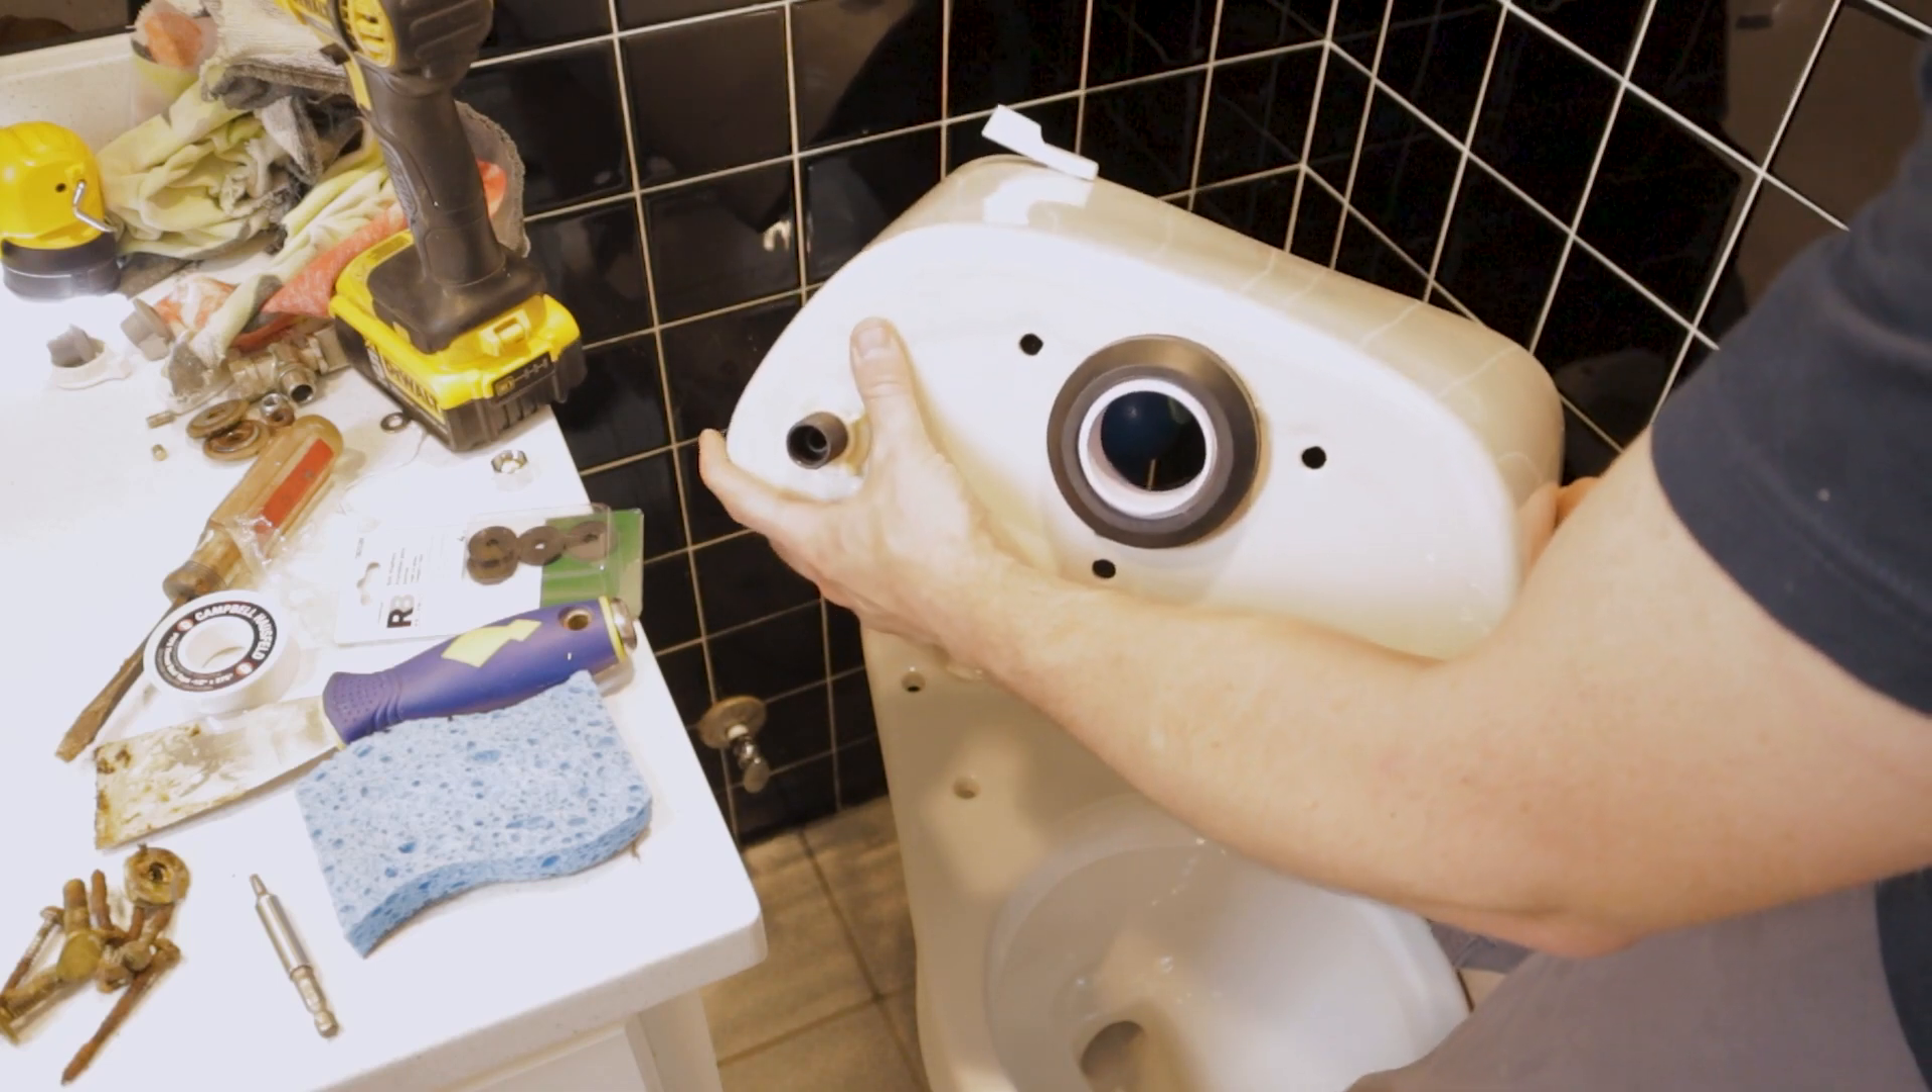On the bottom here you can see this black rubber gasket i've already installed that.